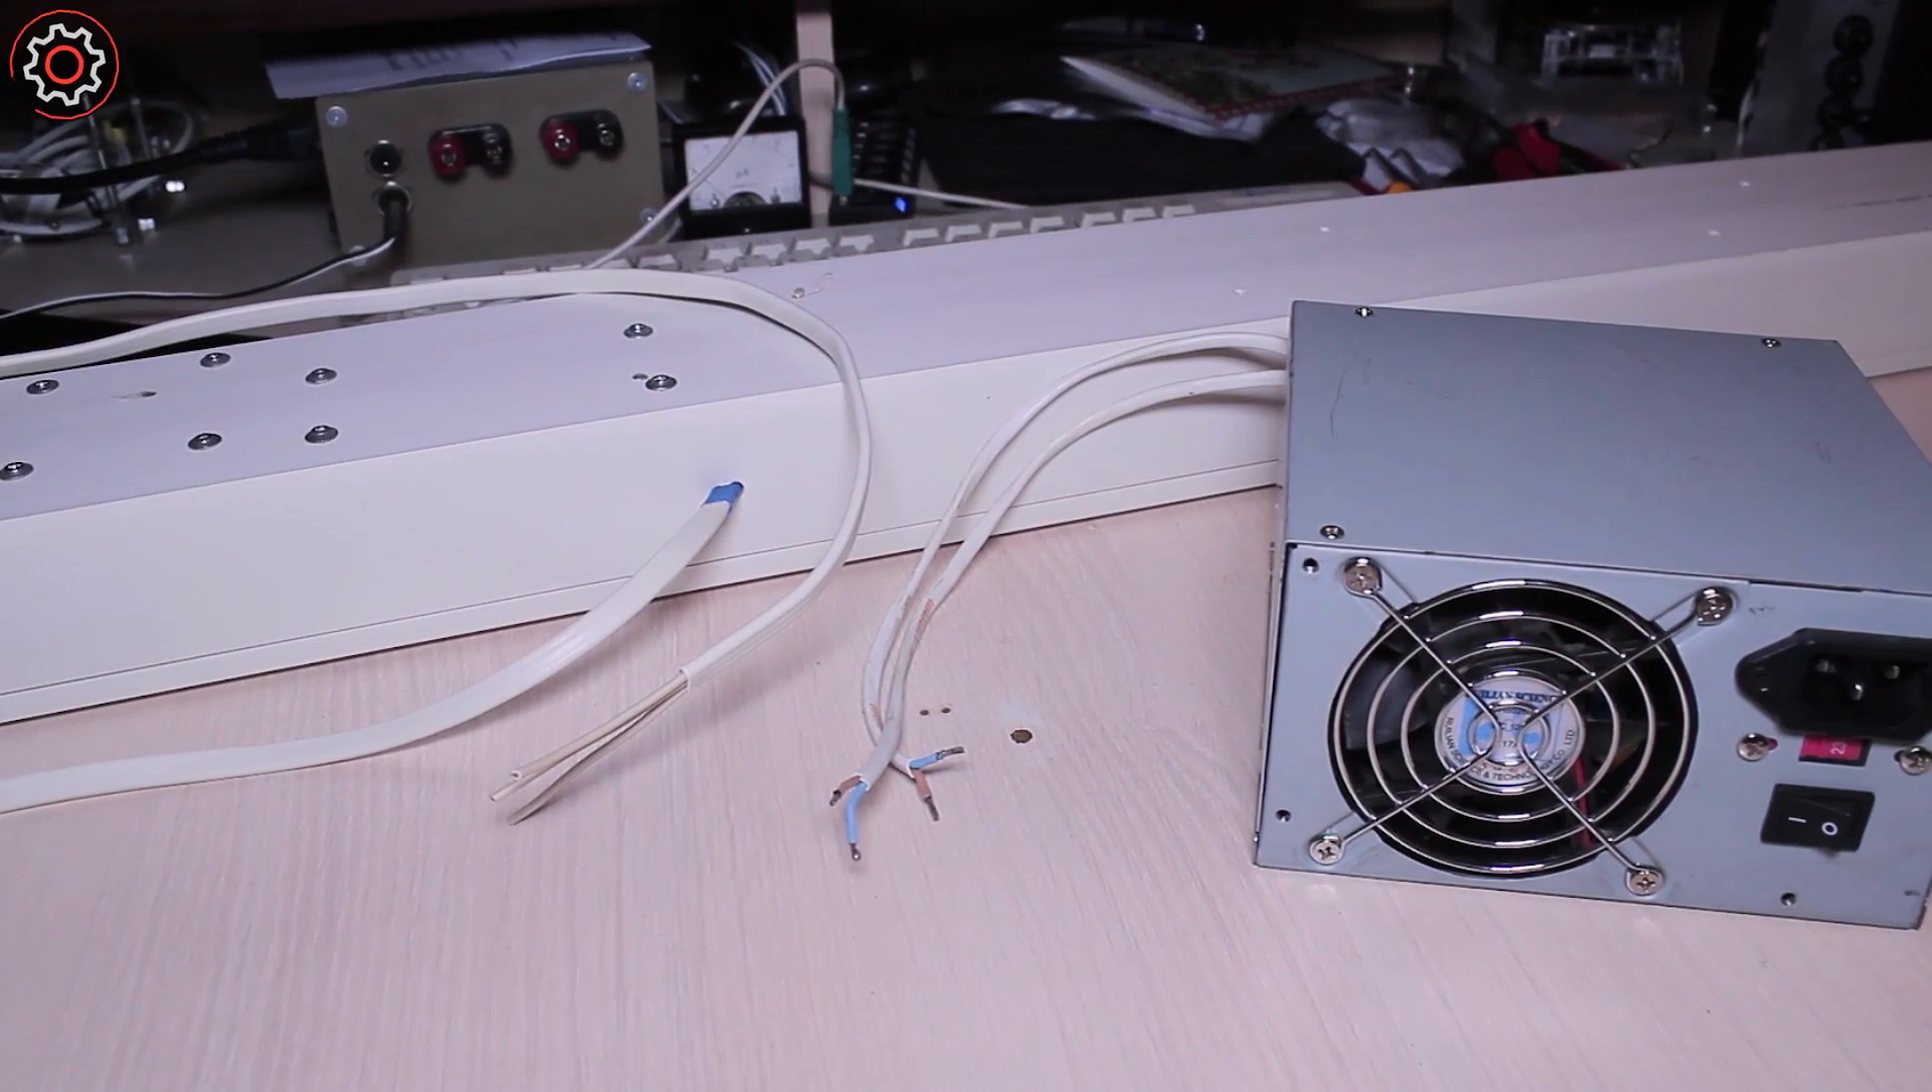Теперь осталось только блок питания подсоединить к моему длинному проводу.